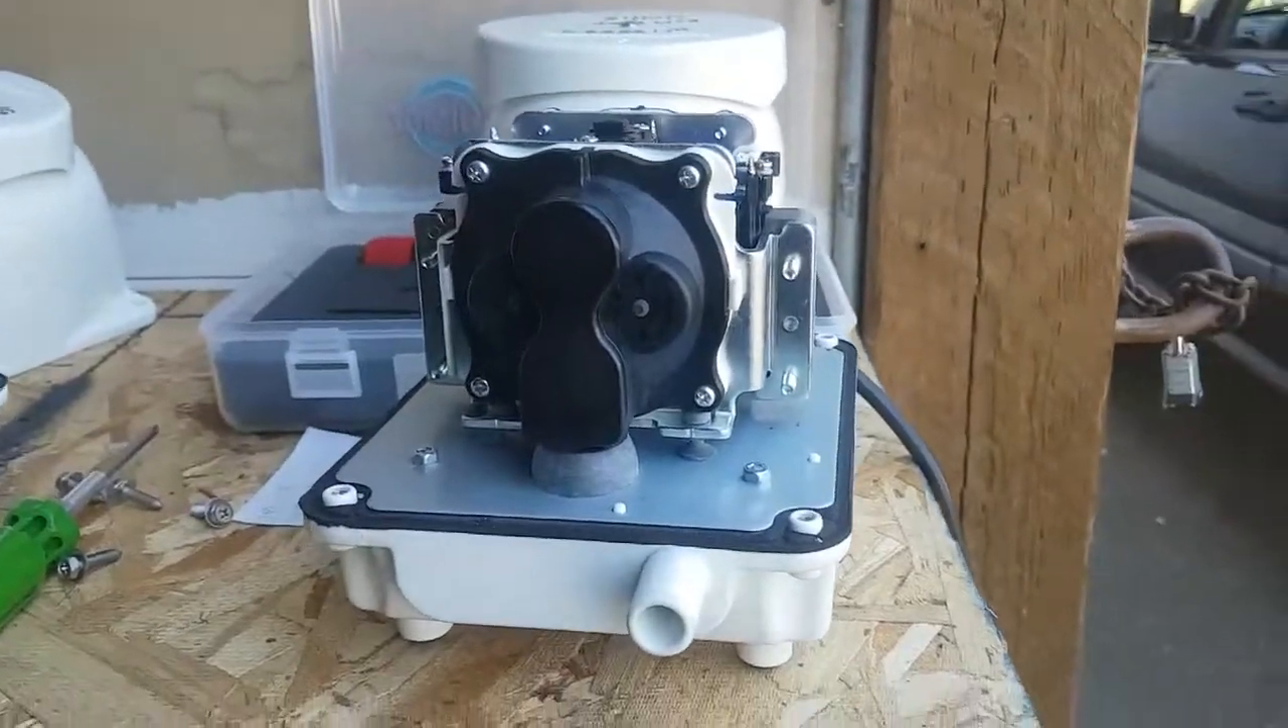So I've taken the housing off and it all looks good.